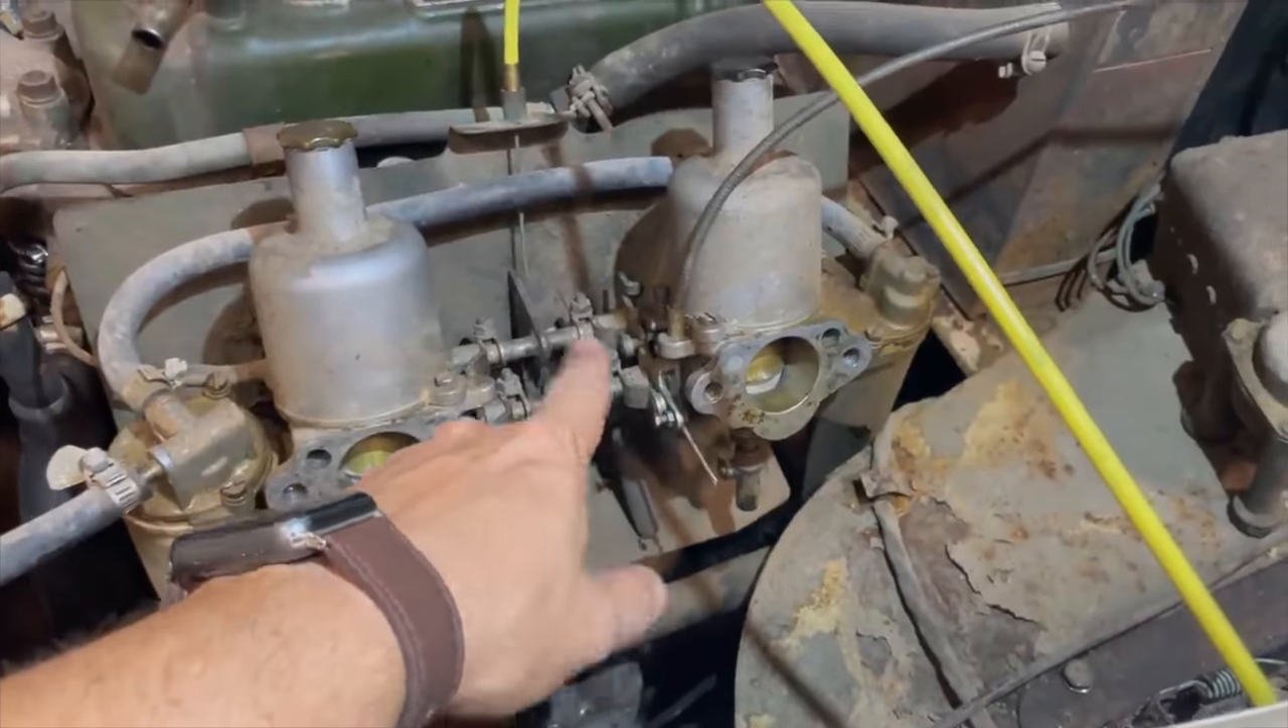So the air cleaners are already off, and removing the carbs is actually pretty simple.